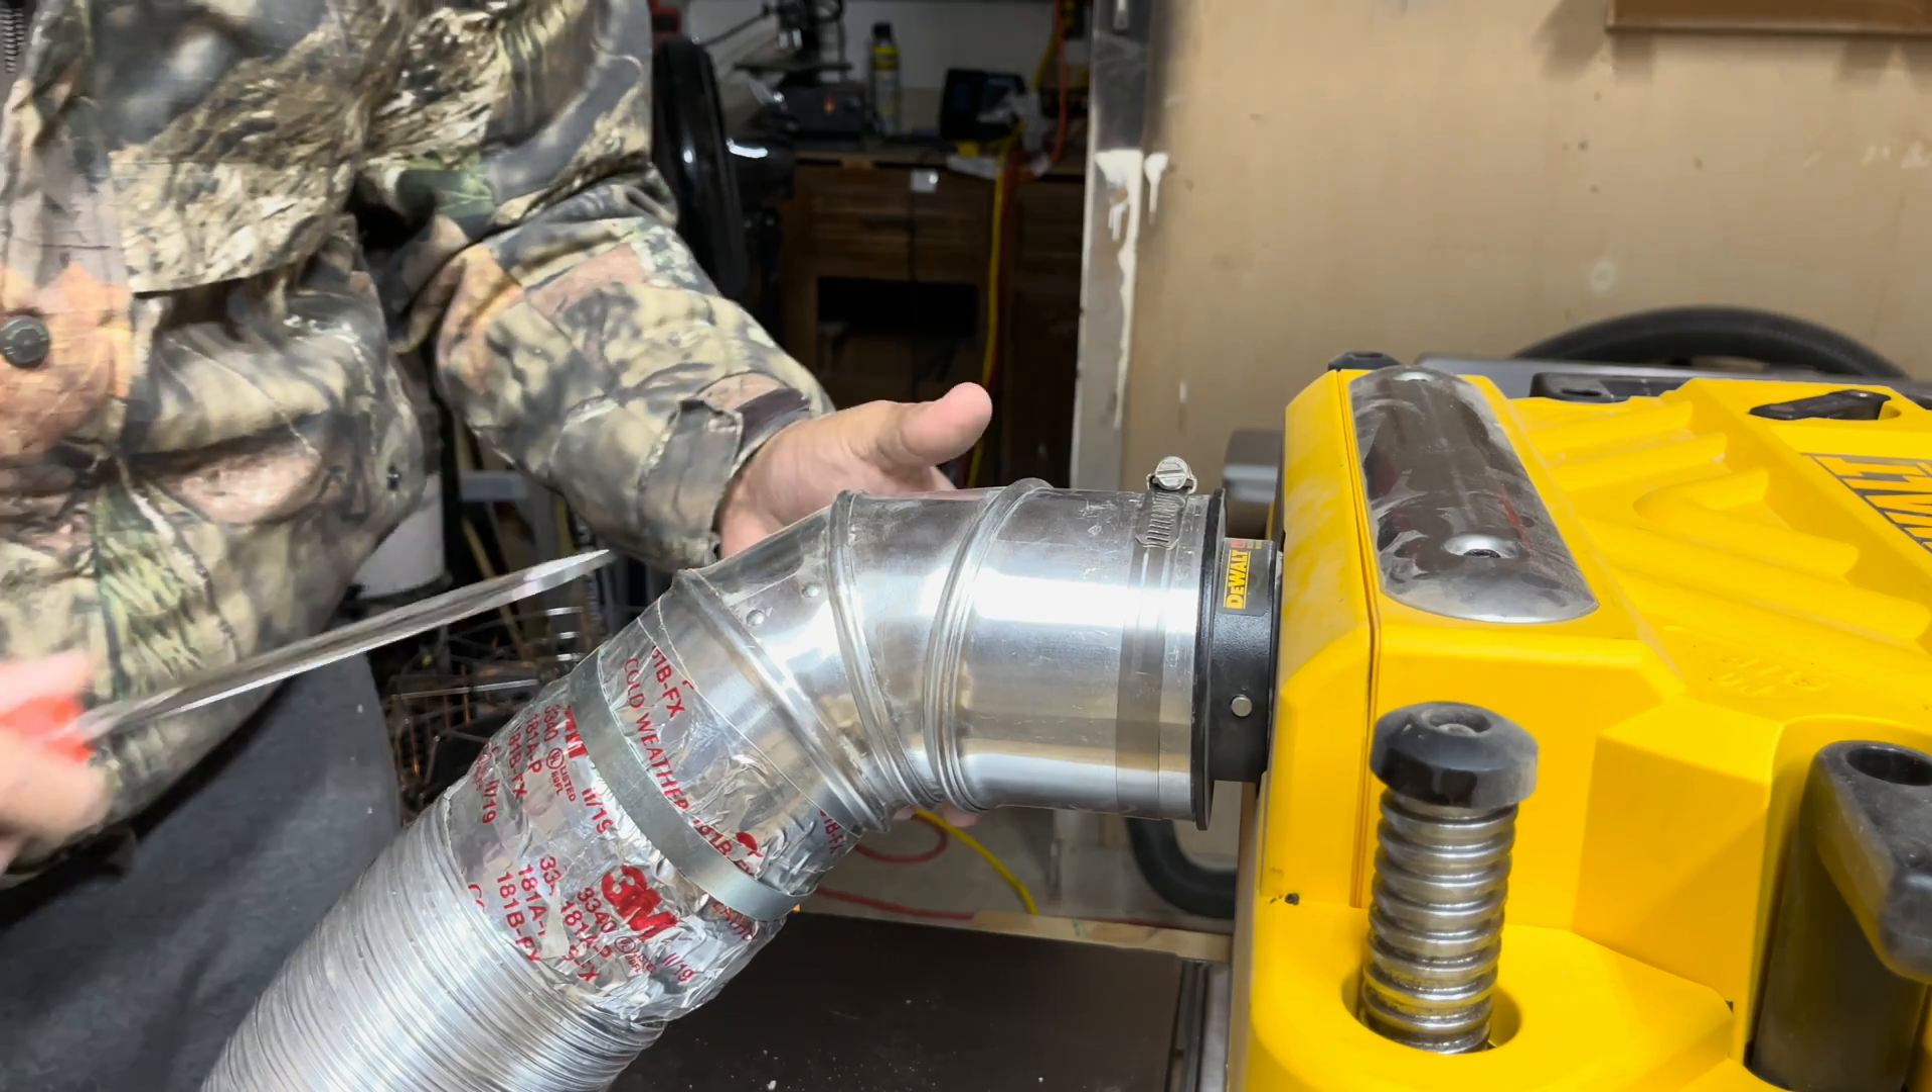Now we've got our fitting hooked onto our planer.